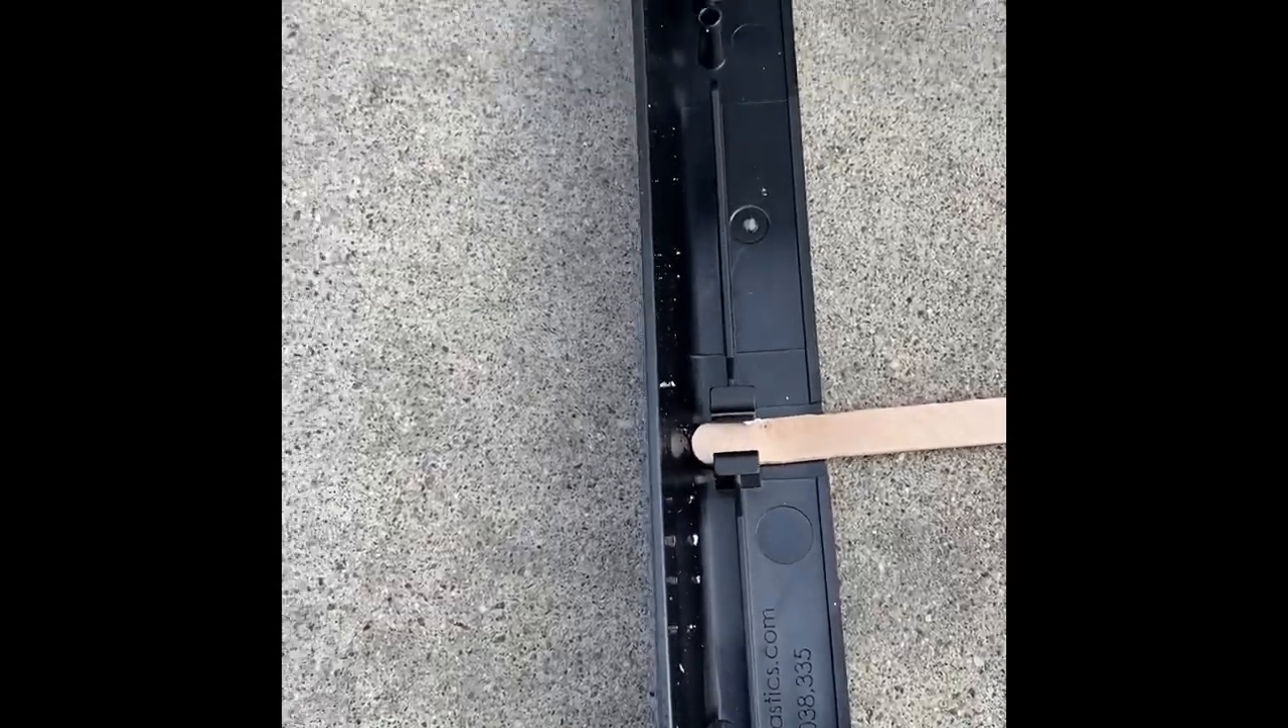As you can tell the popsicle sticks fit right into the snap bracket and if you properly insert those and just move up and down side to side it'll release those snaps nice and cleanly.